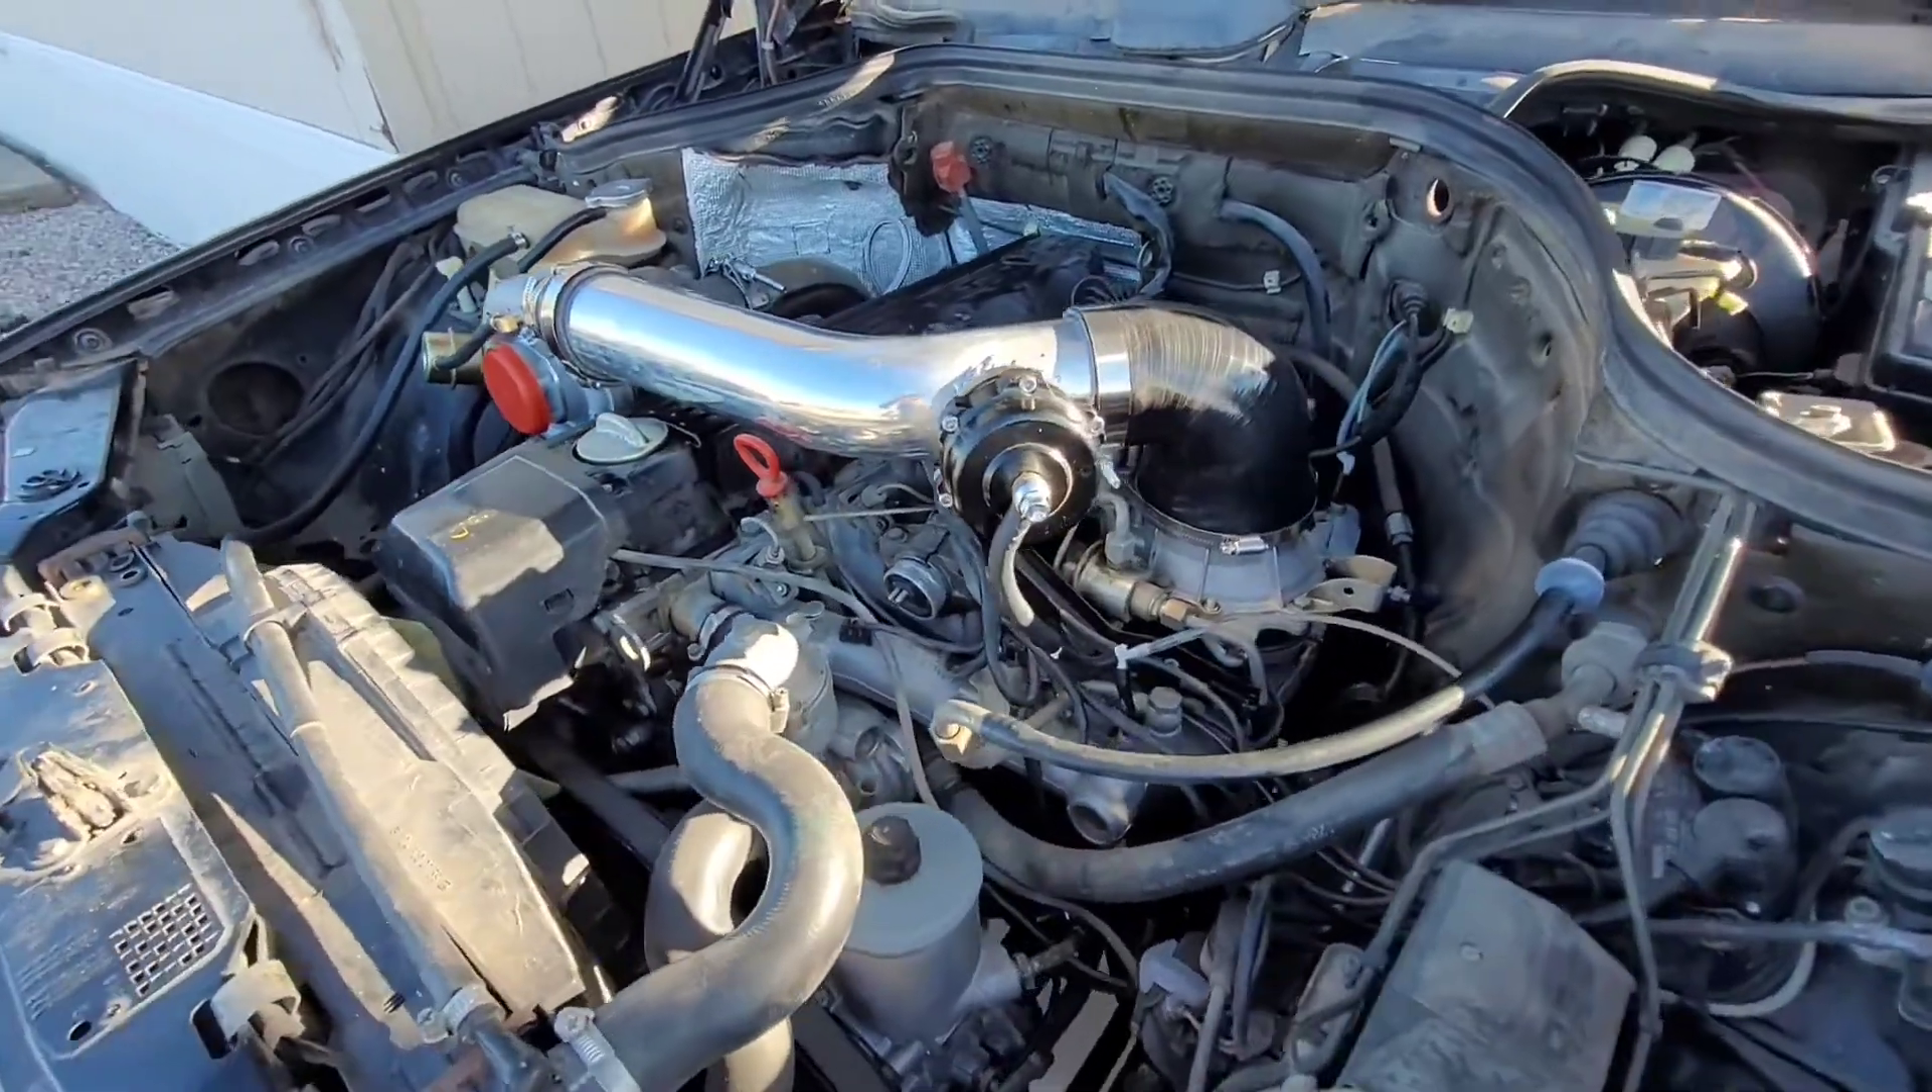So while he was doing the exhaust, I went ahead and did the intake pipe with the blow-off valve.